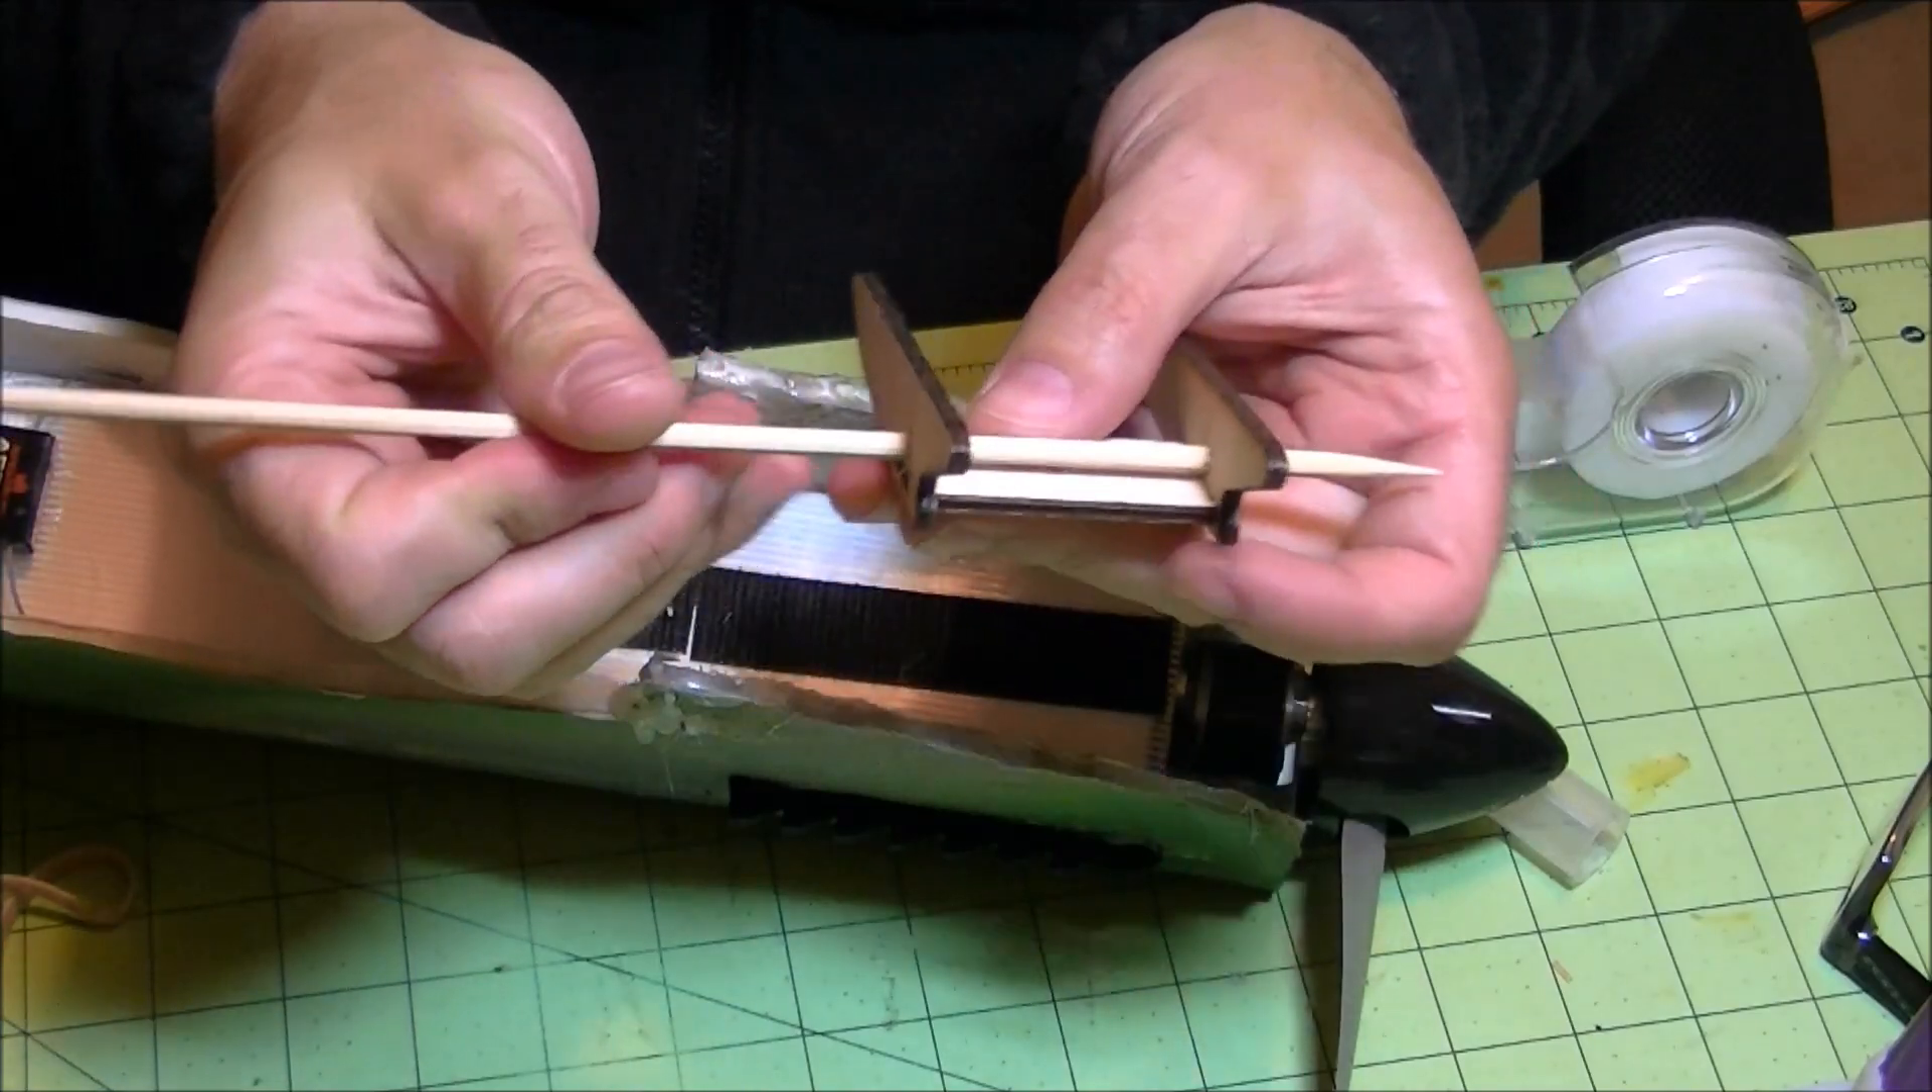Okay, now I got my hole drilled, I got my holes drilled out, and you can see that barbecue skewer goes through there.